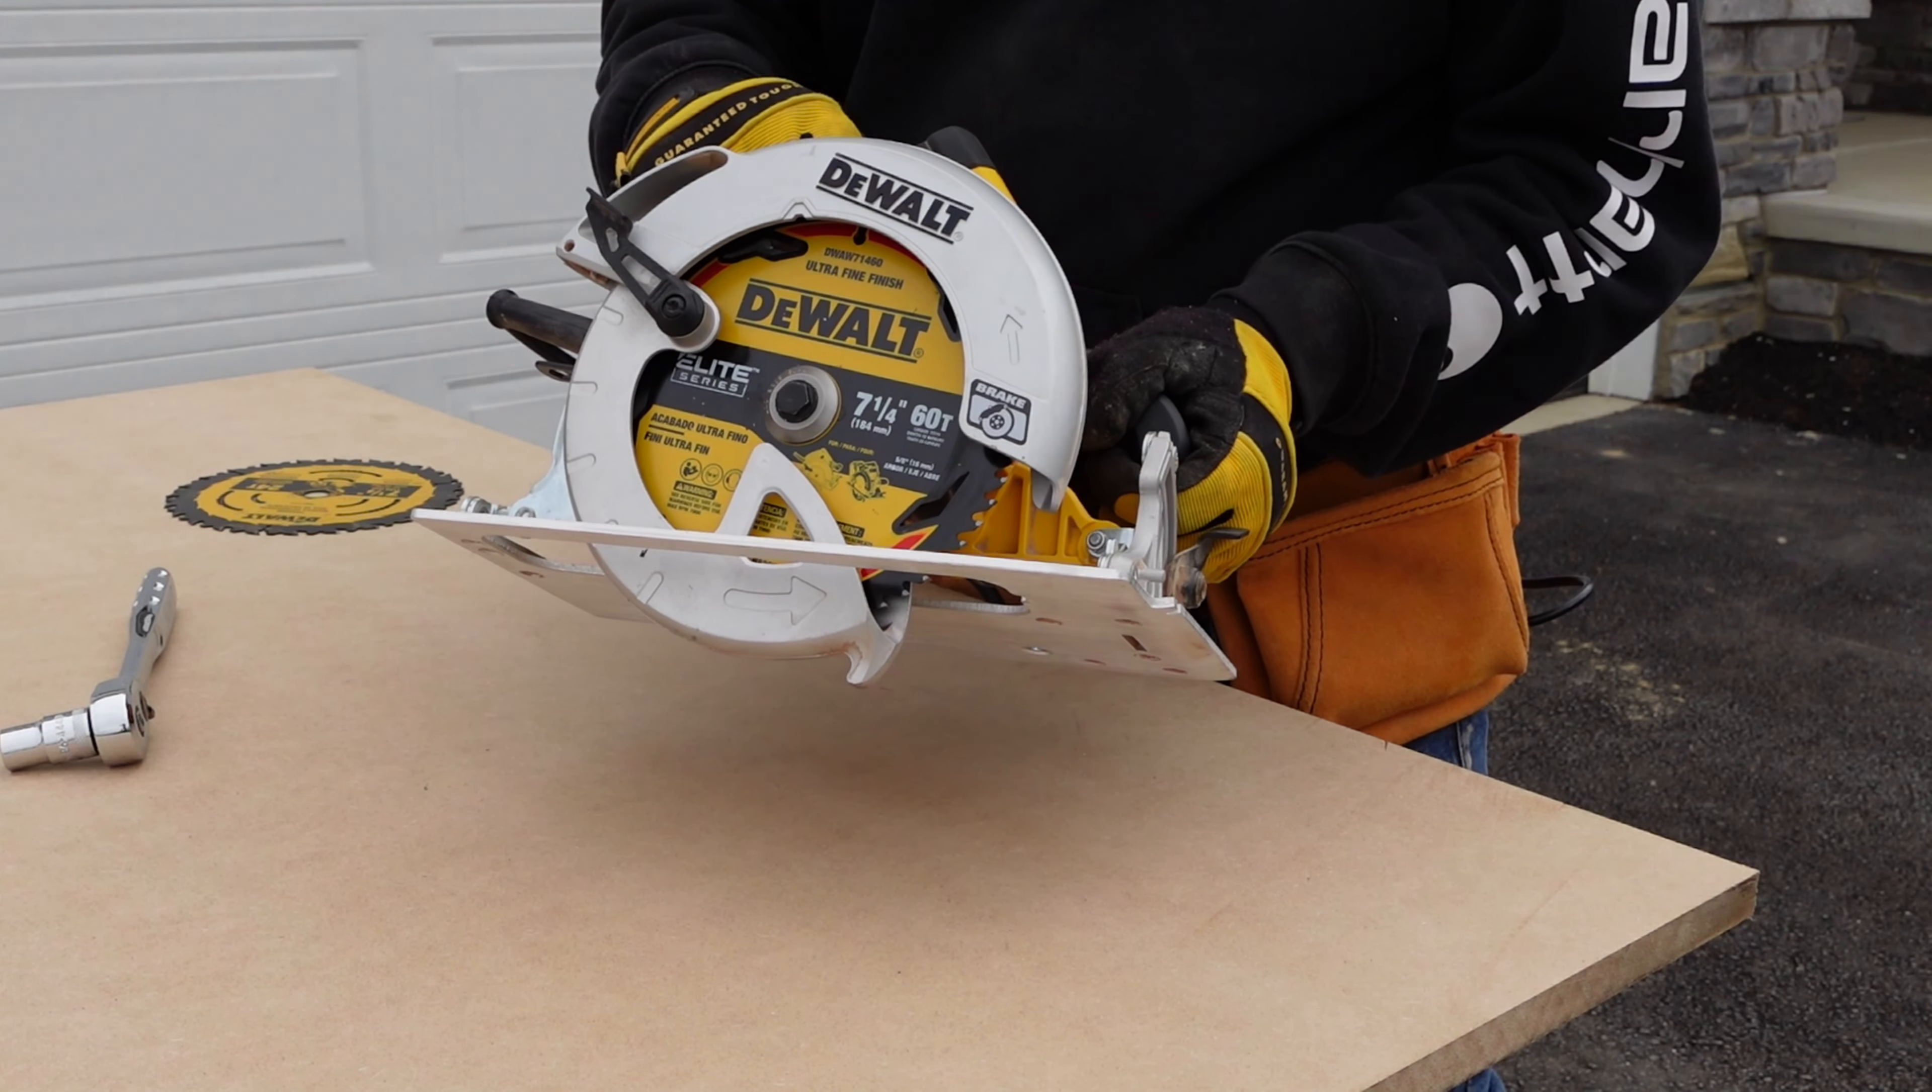You now have a new blade on your circular saw.